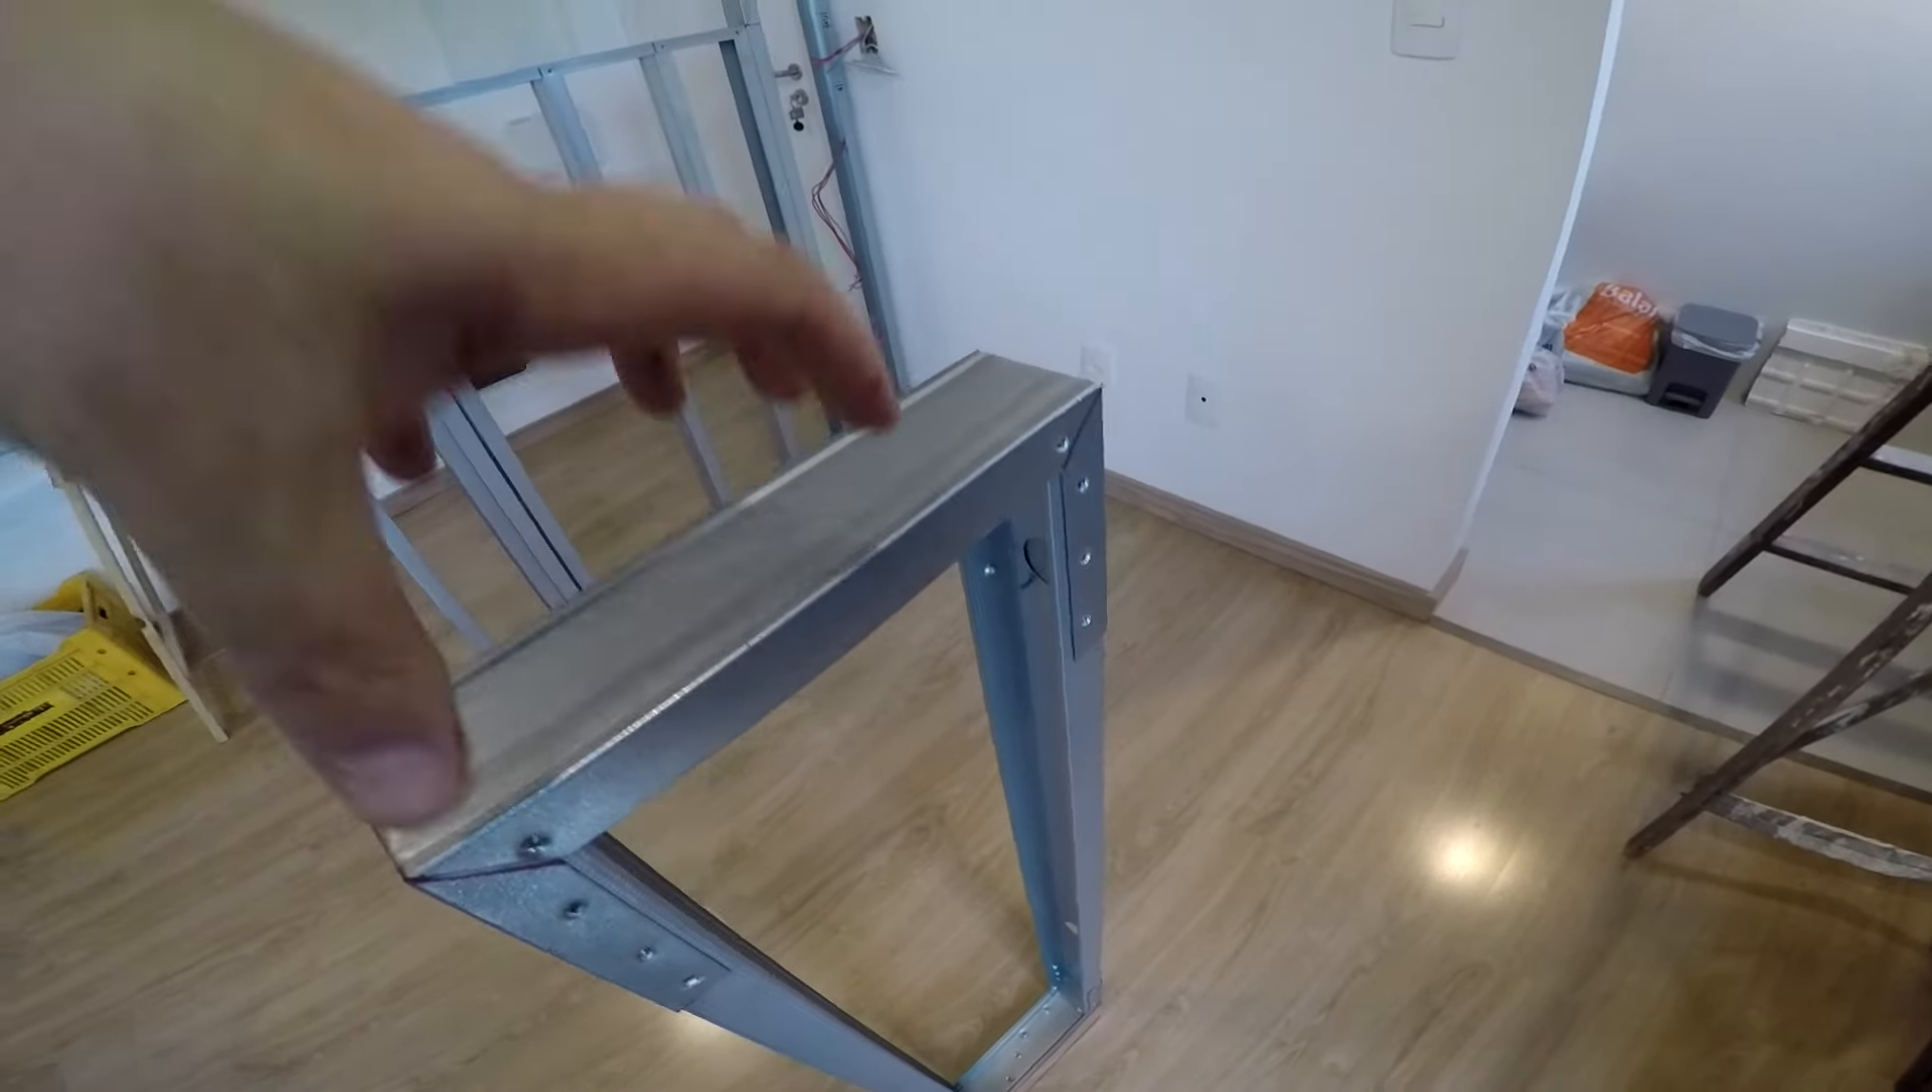Foi encaixado aí os dois montantes de 70 e aqui também eu coloquei a guia encaixada nos dois montantes com a aba de reforço também.